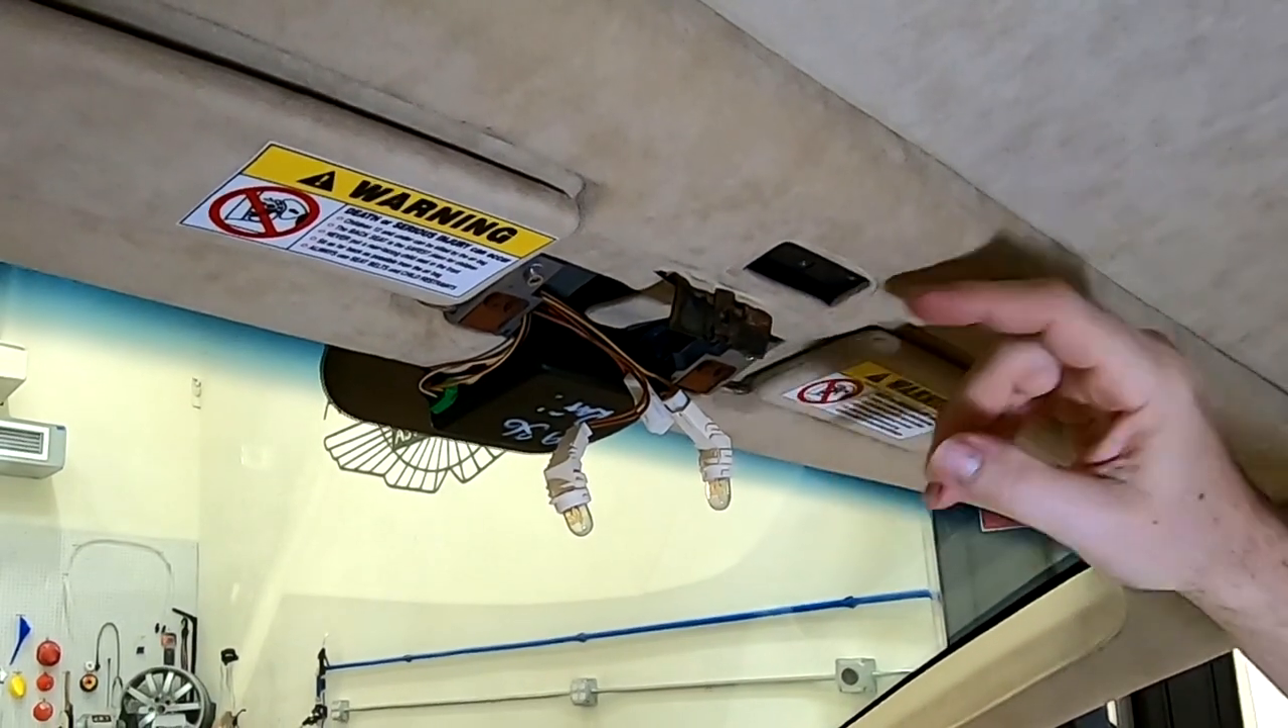I've got the mirror and the reading lamp pod cover removed.